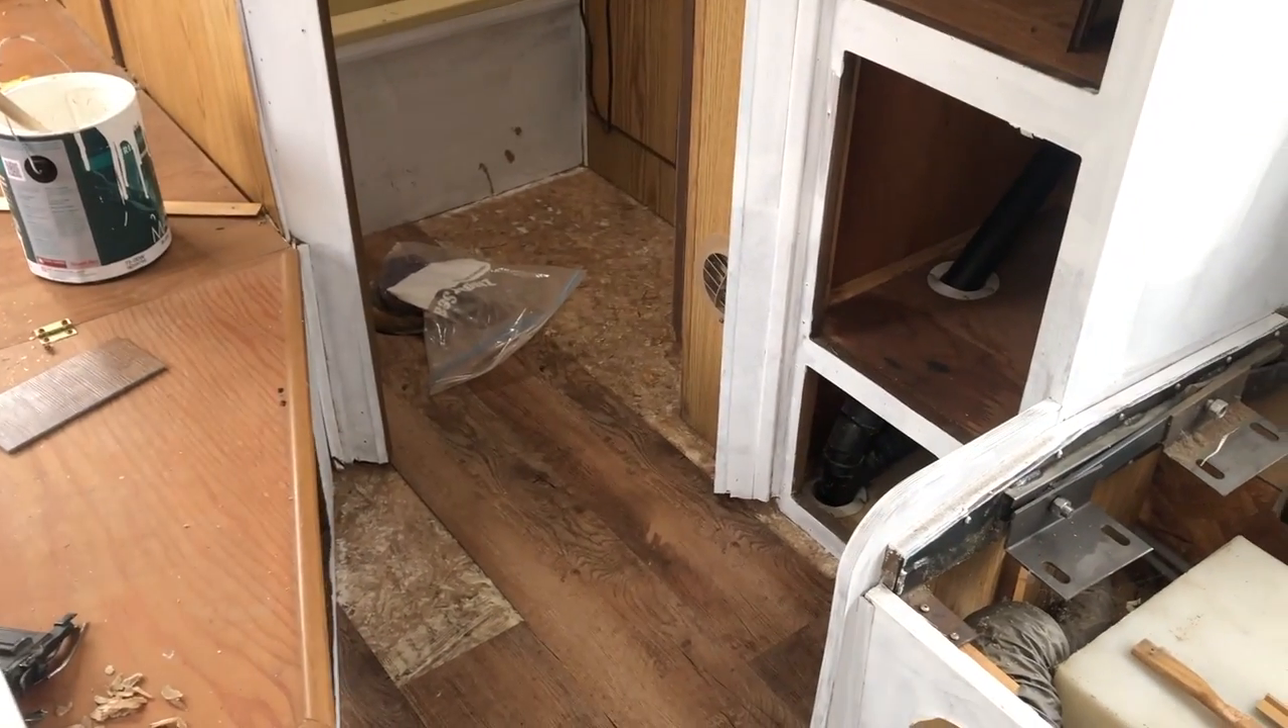We have just a couple of pieces of flooring left to be able to finish this bathroom floor and so we want to get that totally done today.